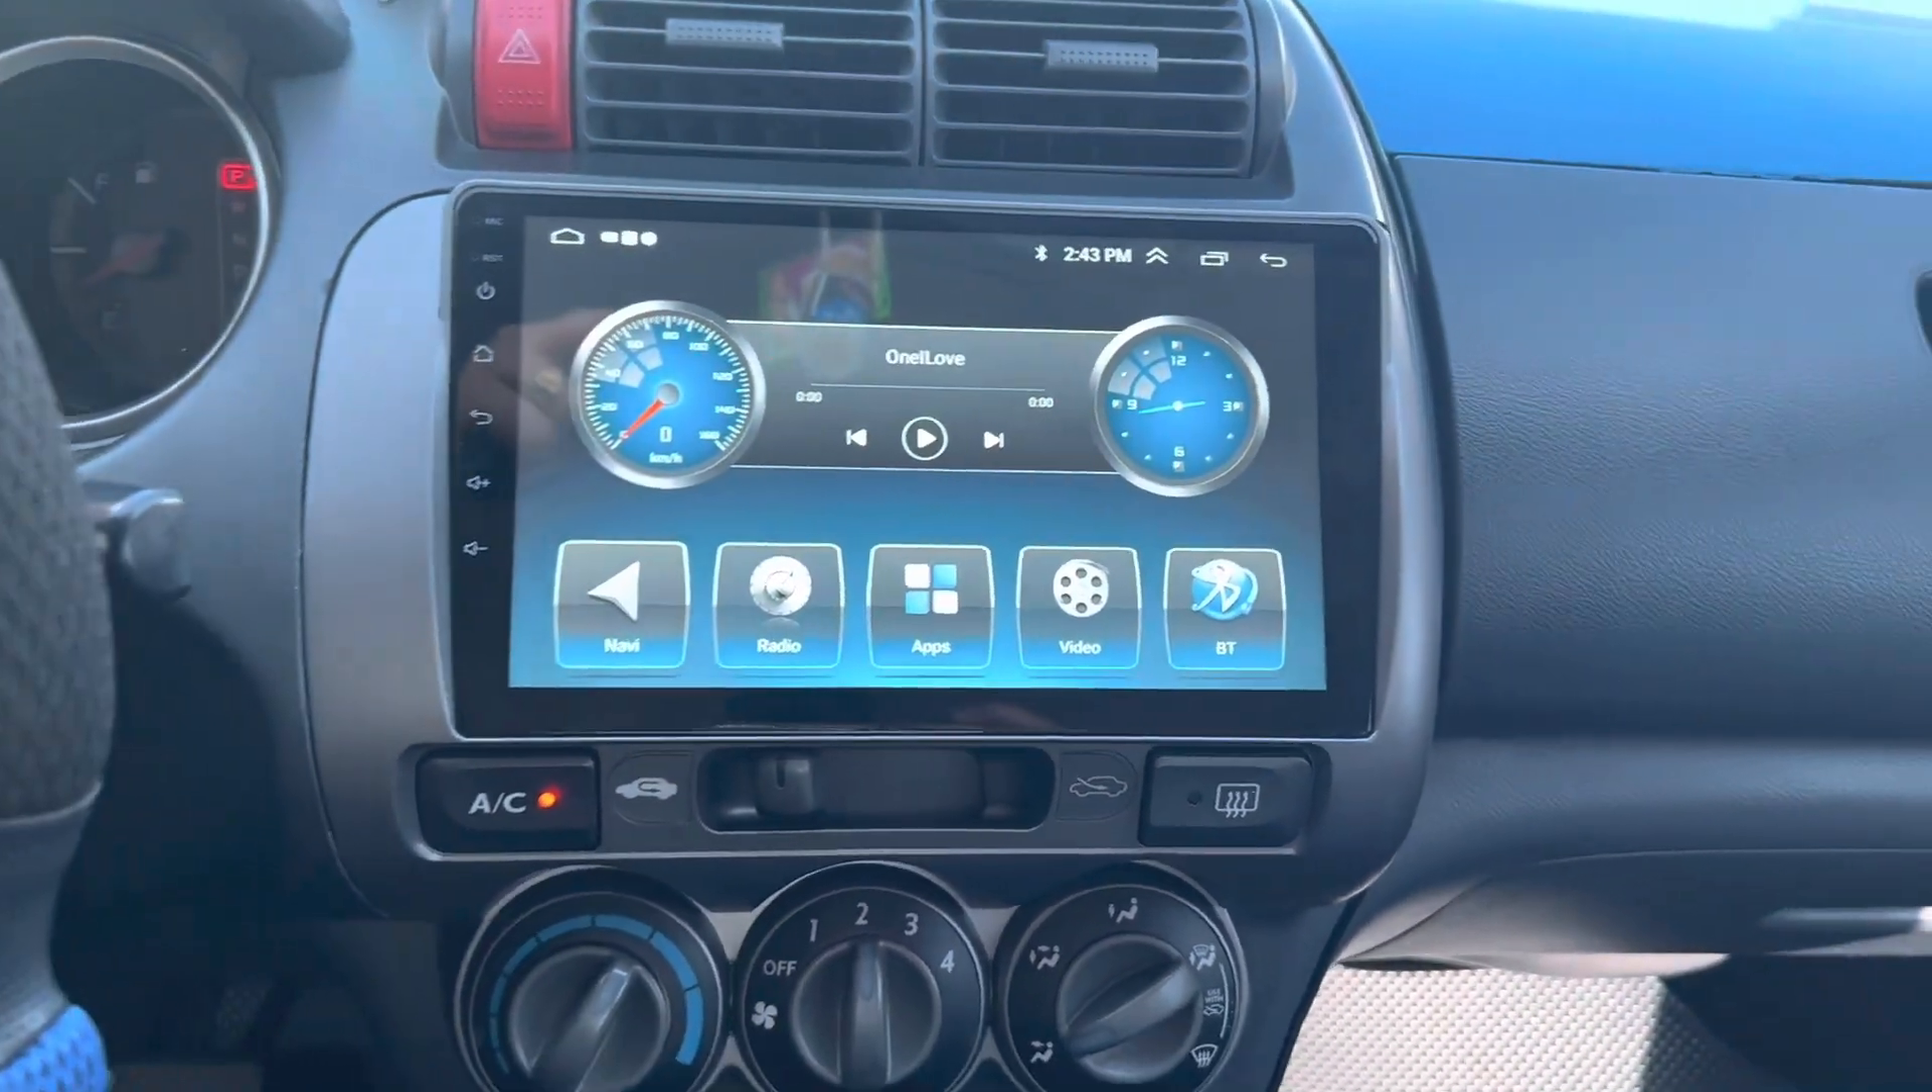So, ayan na nga mga kainday tapos na pong ikabit ni Kuya yung aming panel at head unit.